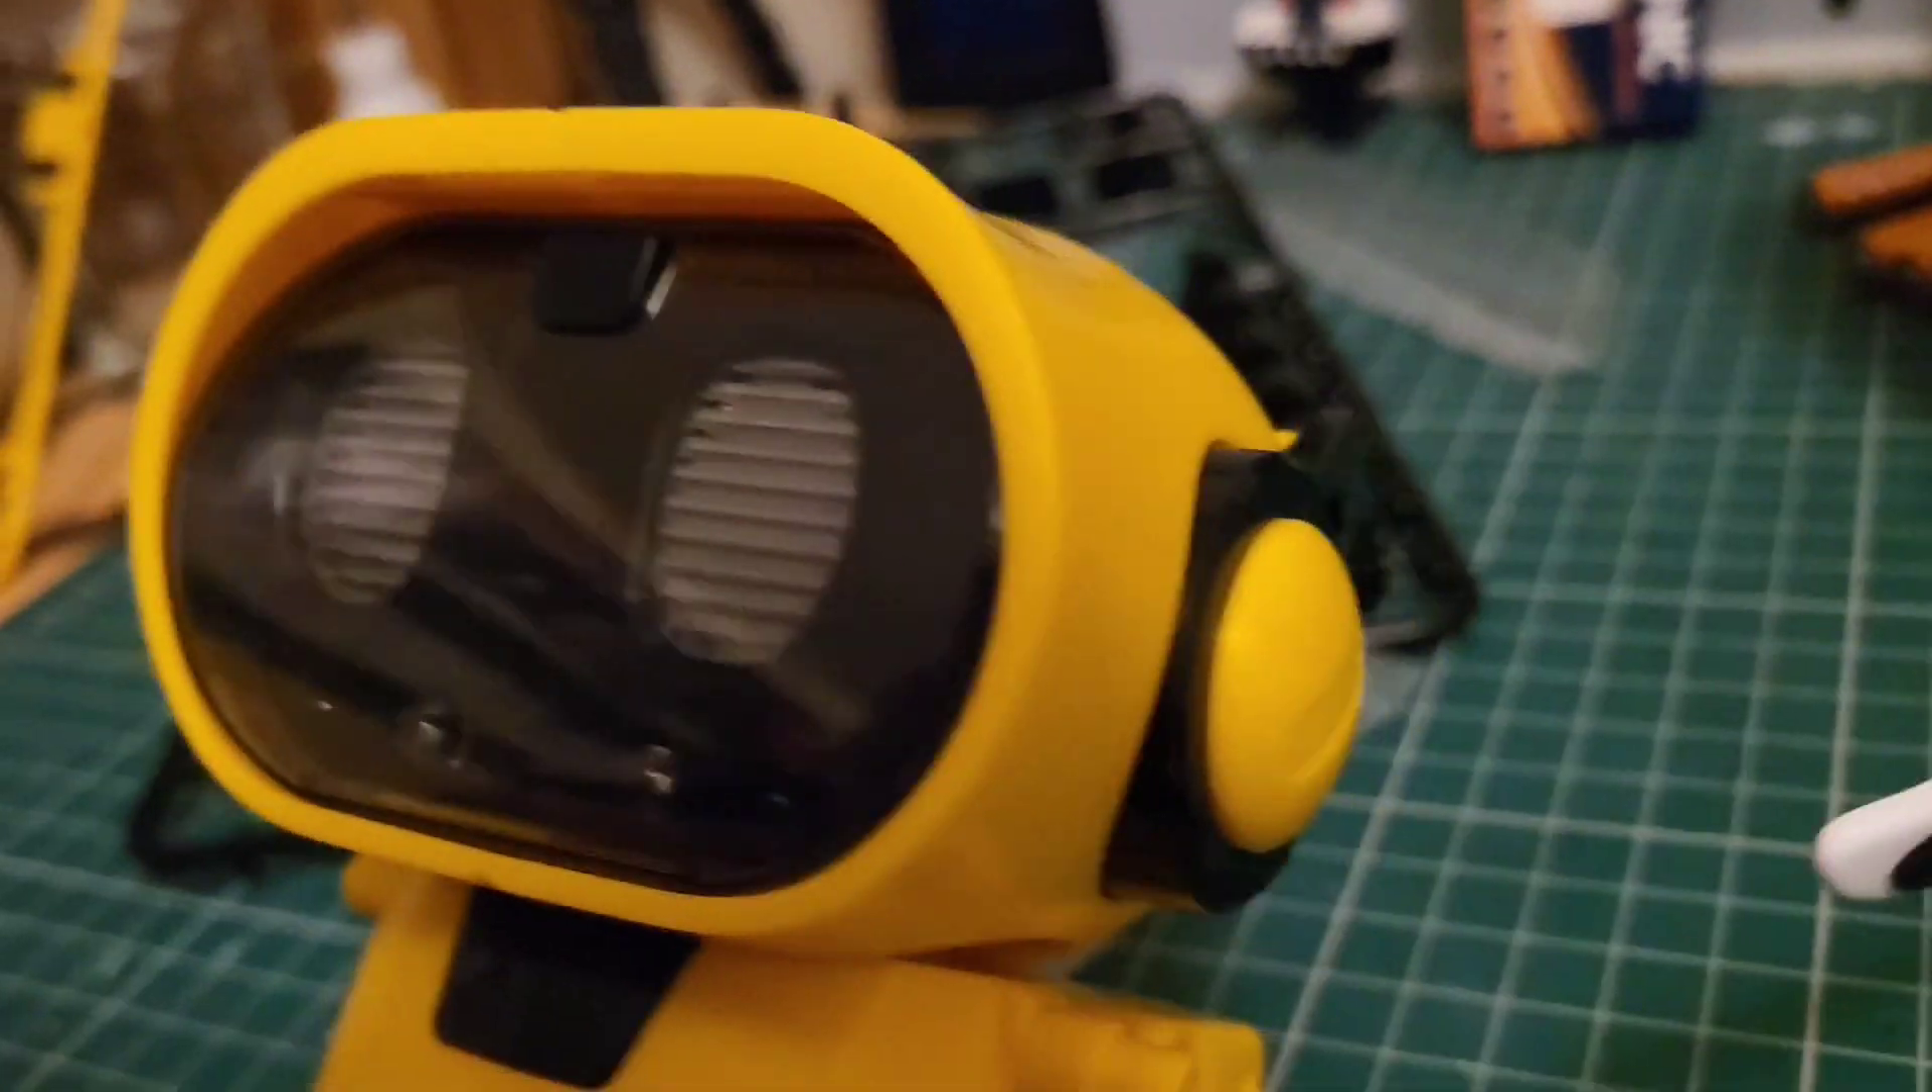So that is Toby's head complete.